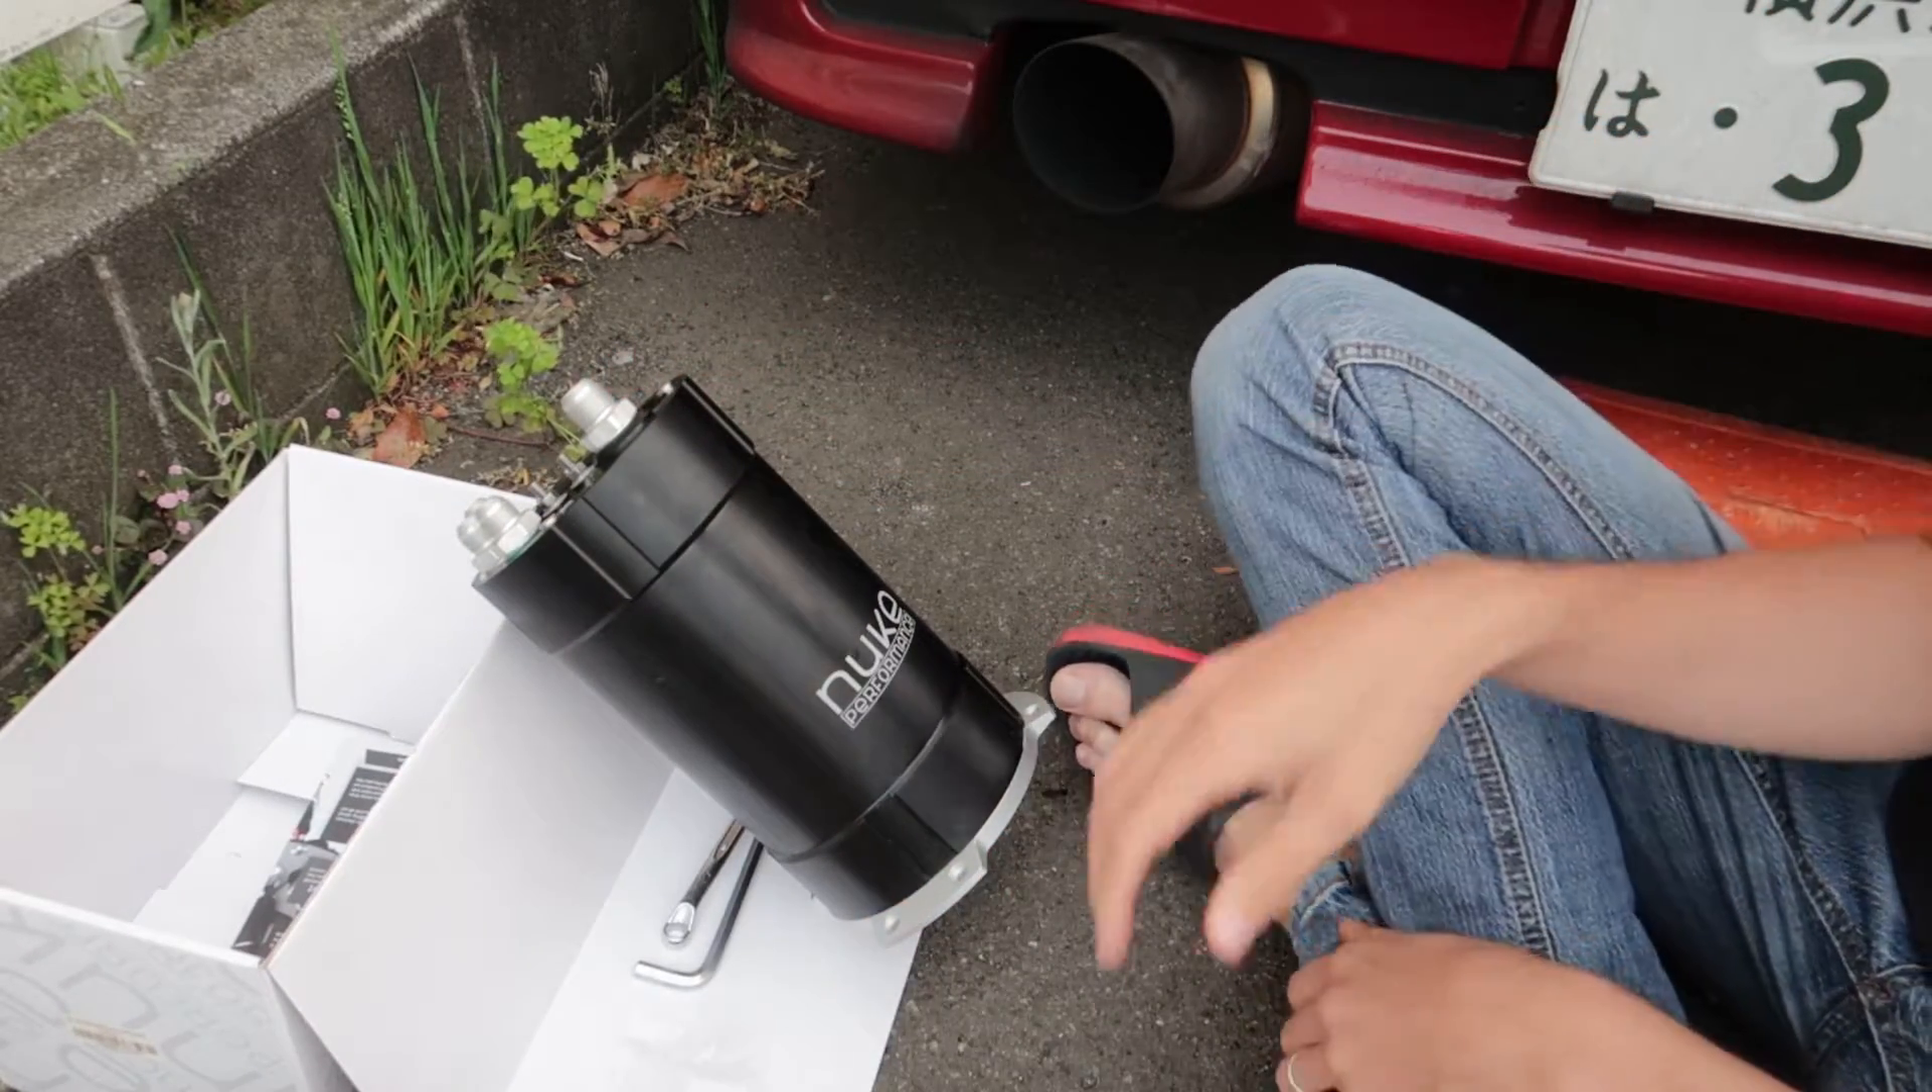That's the surge tank all put together.